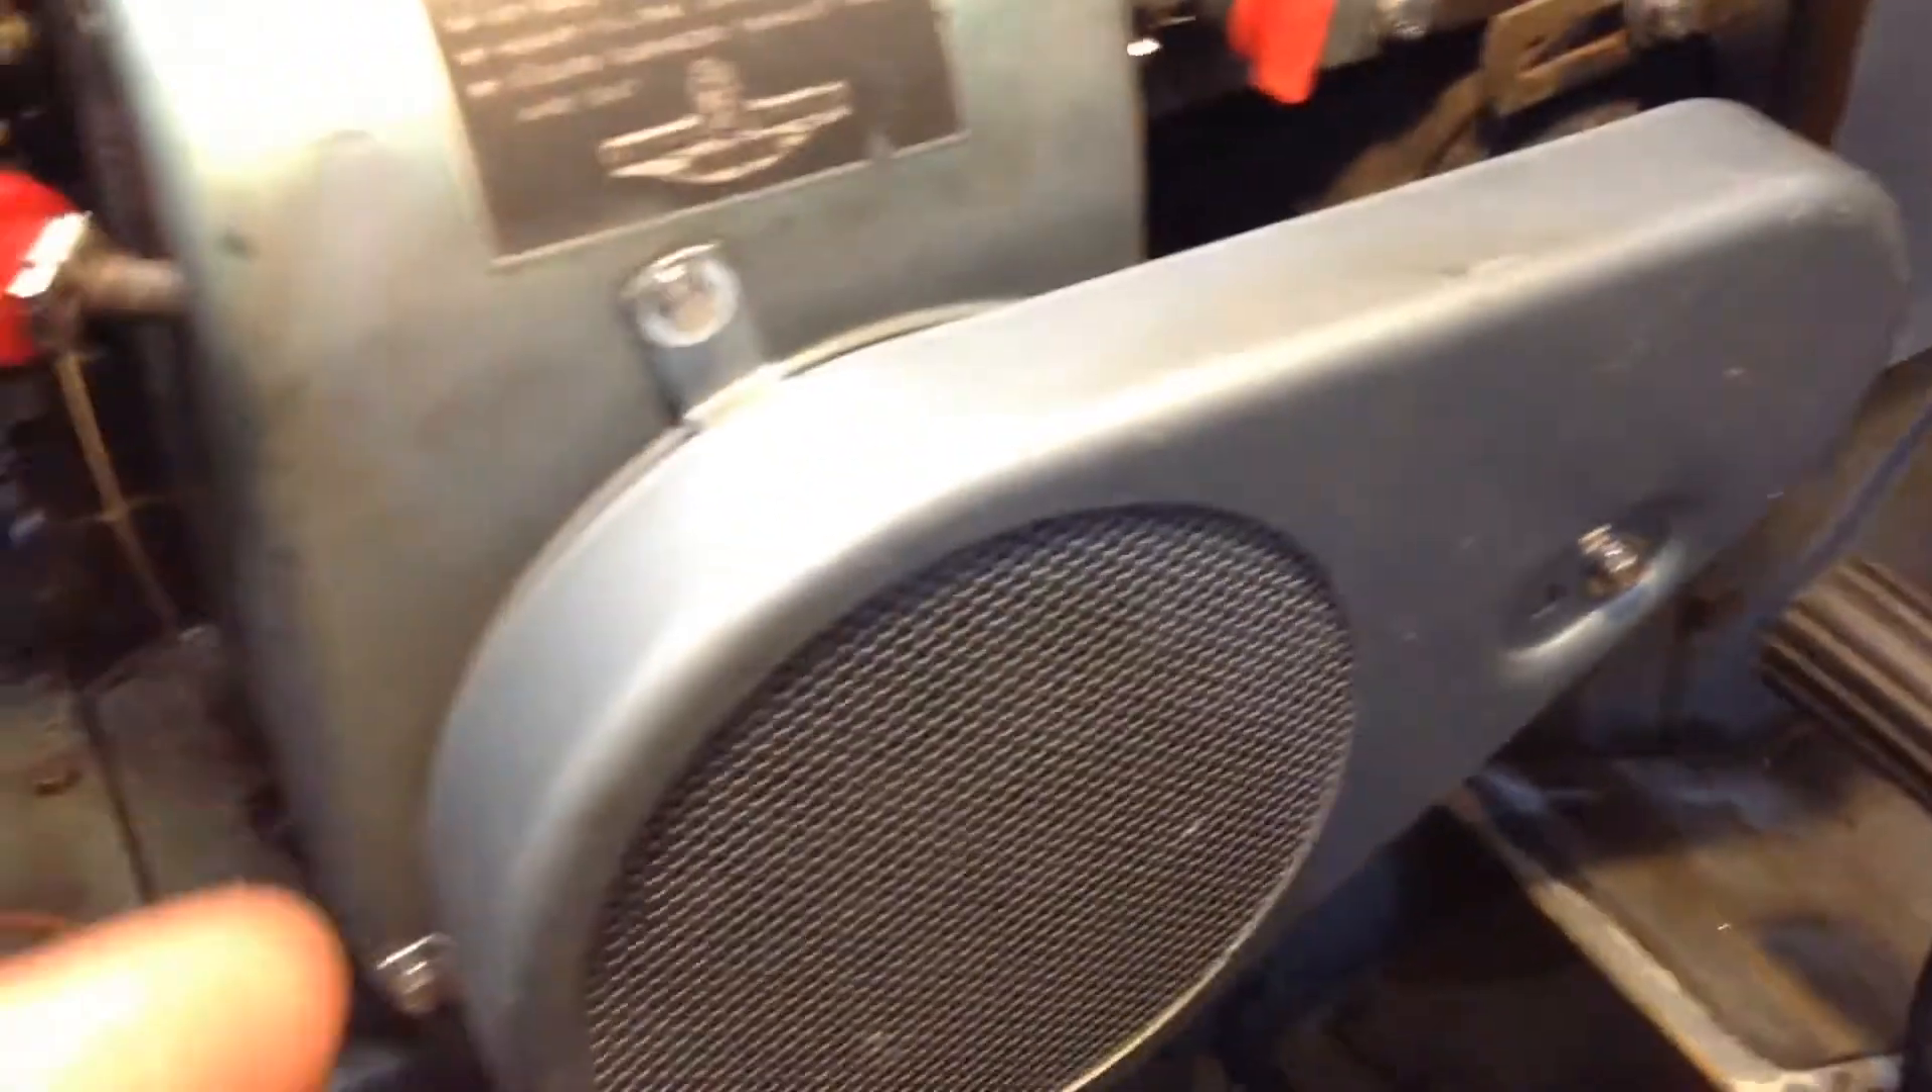As you can see, I got this belt cover mounted on the 68 Hydro SS12 finally.